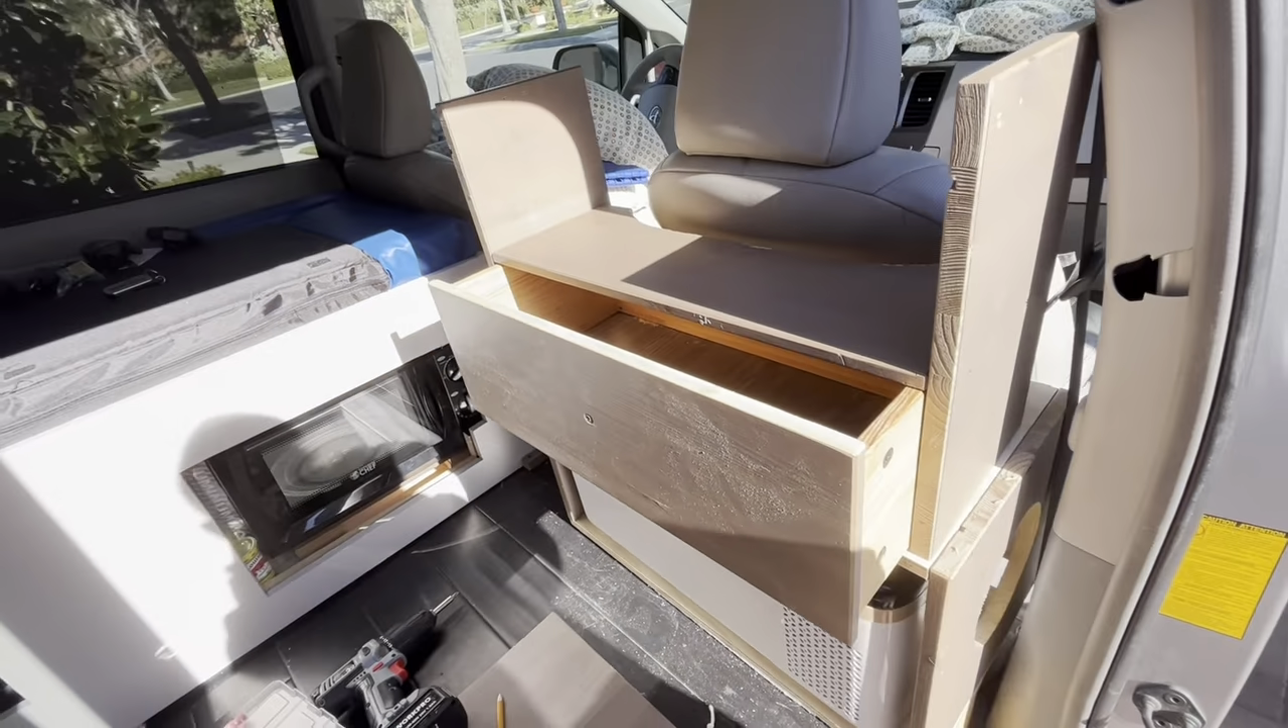This is the frame I got the bottom drawer in.